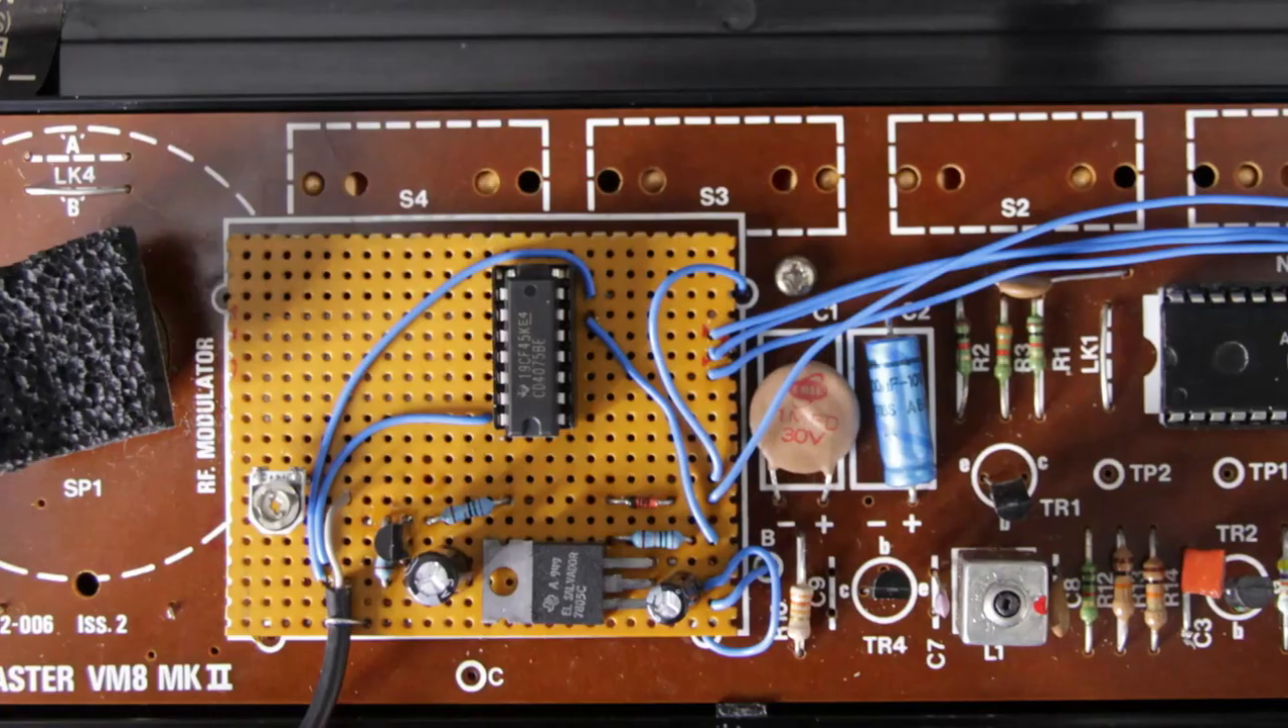The circuit fits perfectly where the RF modulator used to be, and is mounted with sticky pads.